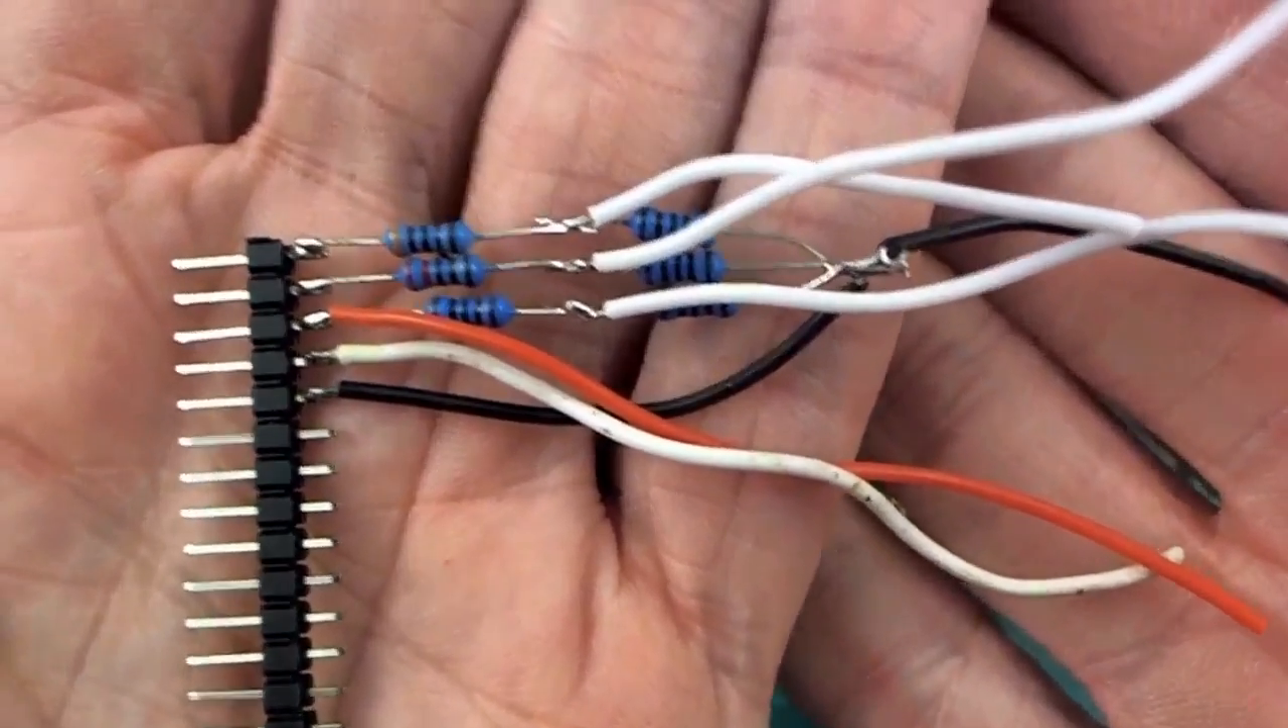So here's that circuit soldered up, well most of it anyway.